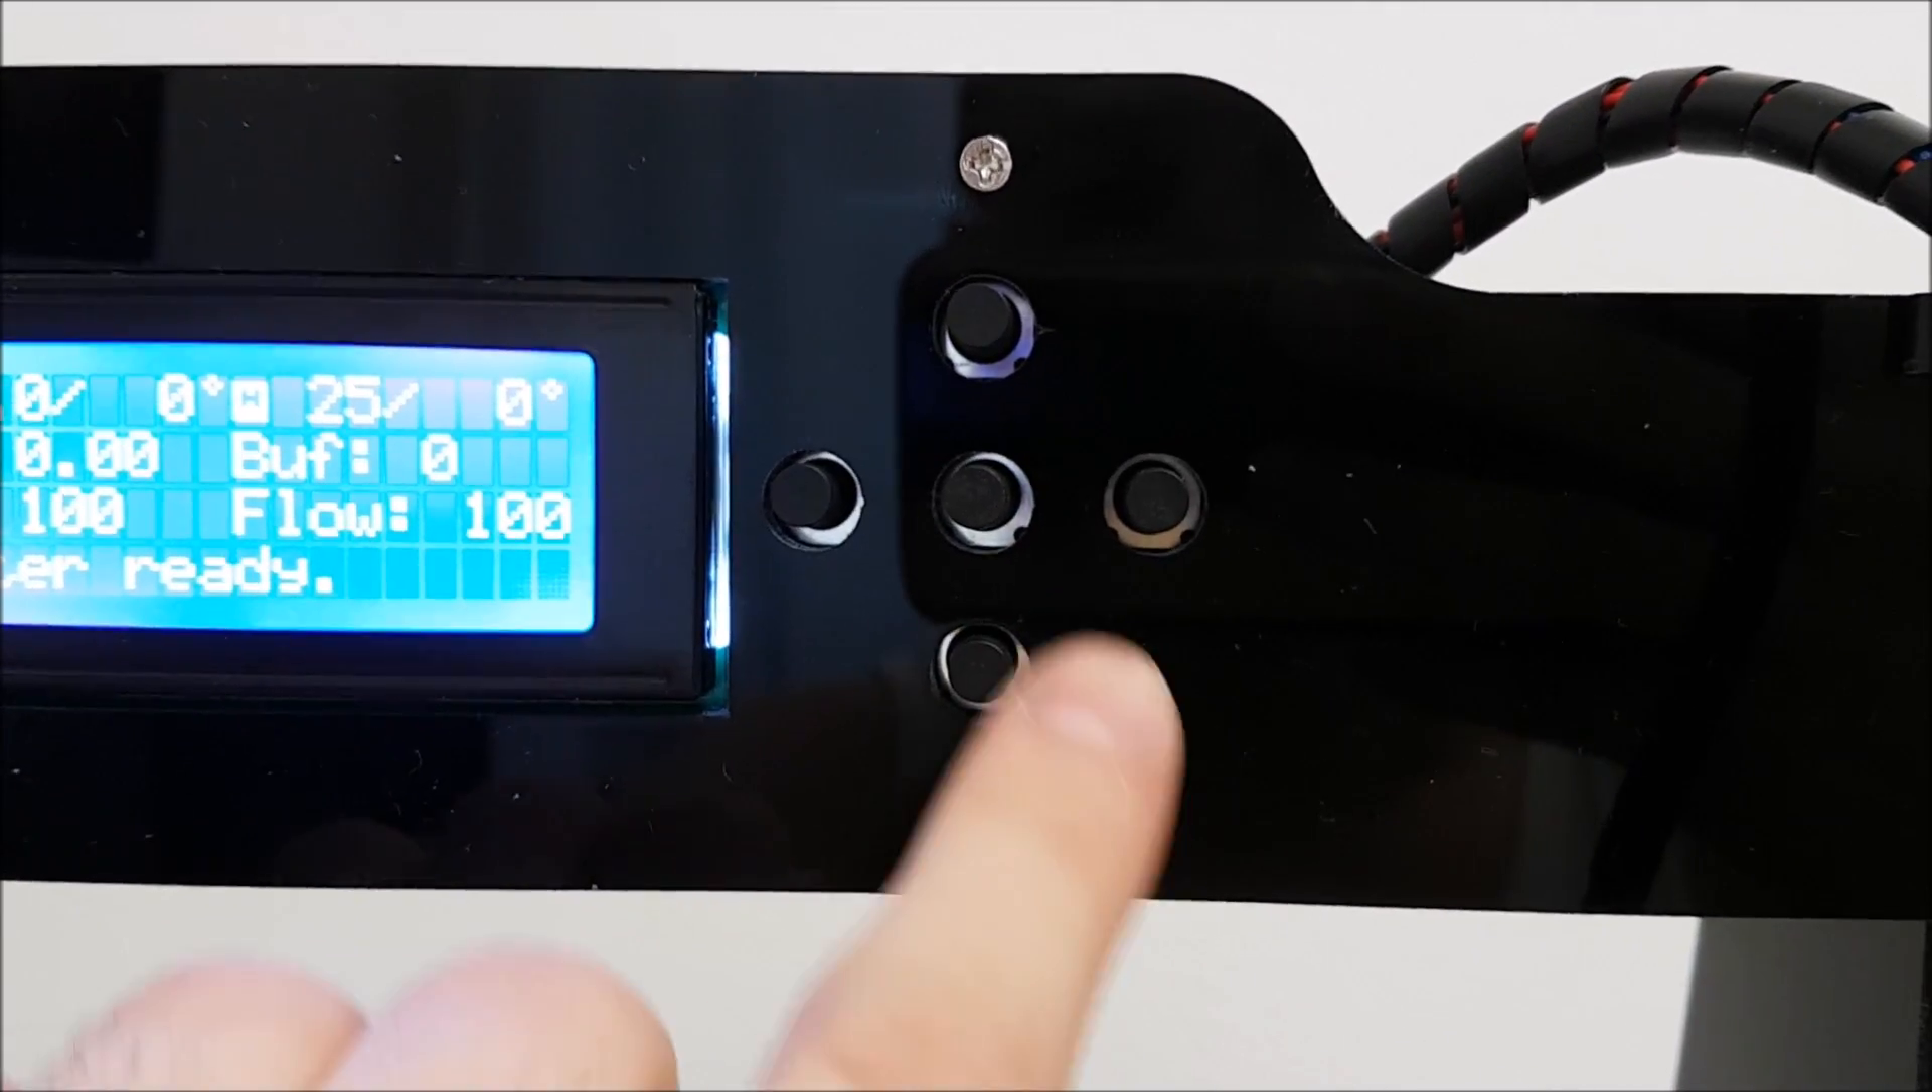As you can see around the buttons there is a huge gap which make the buttons a little bit loose.